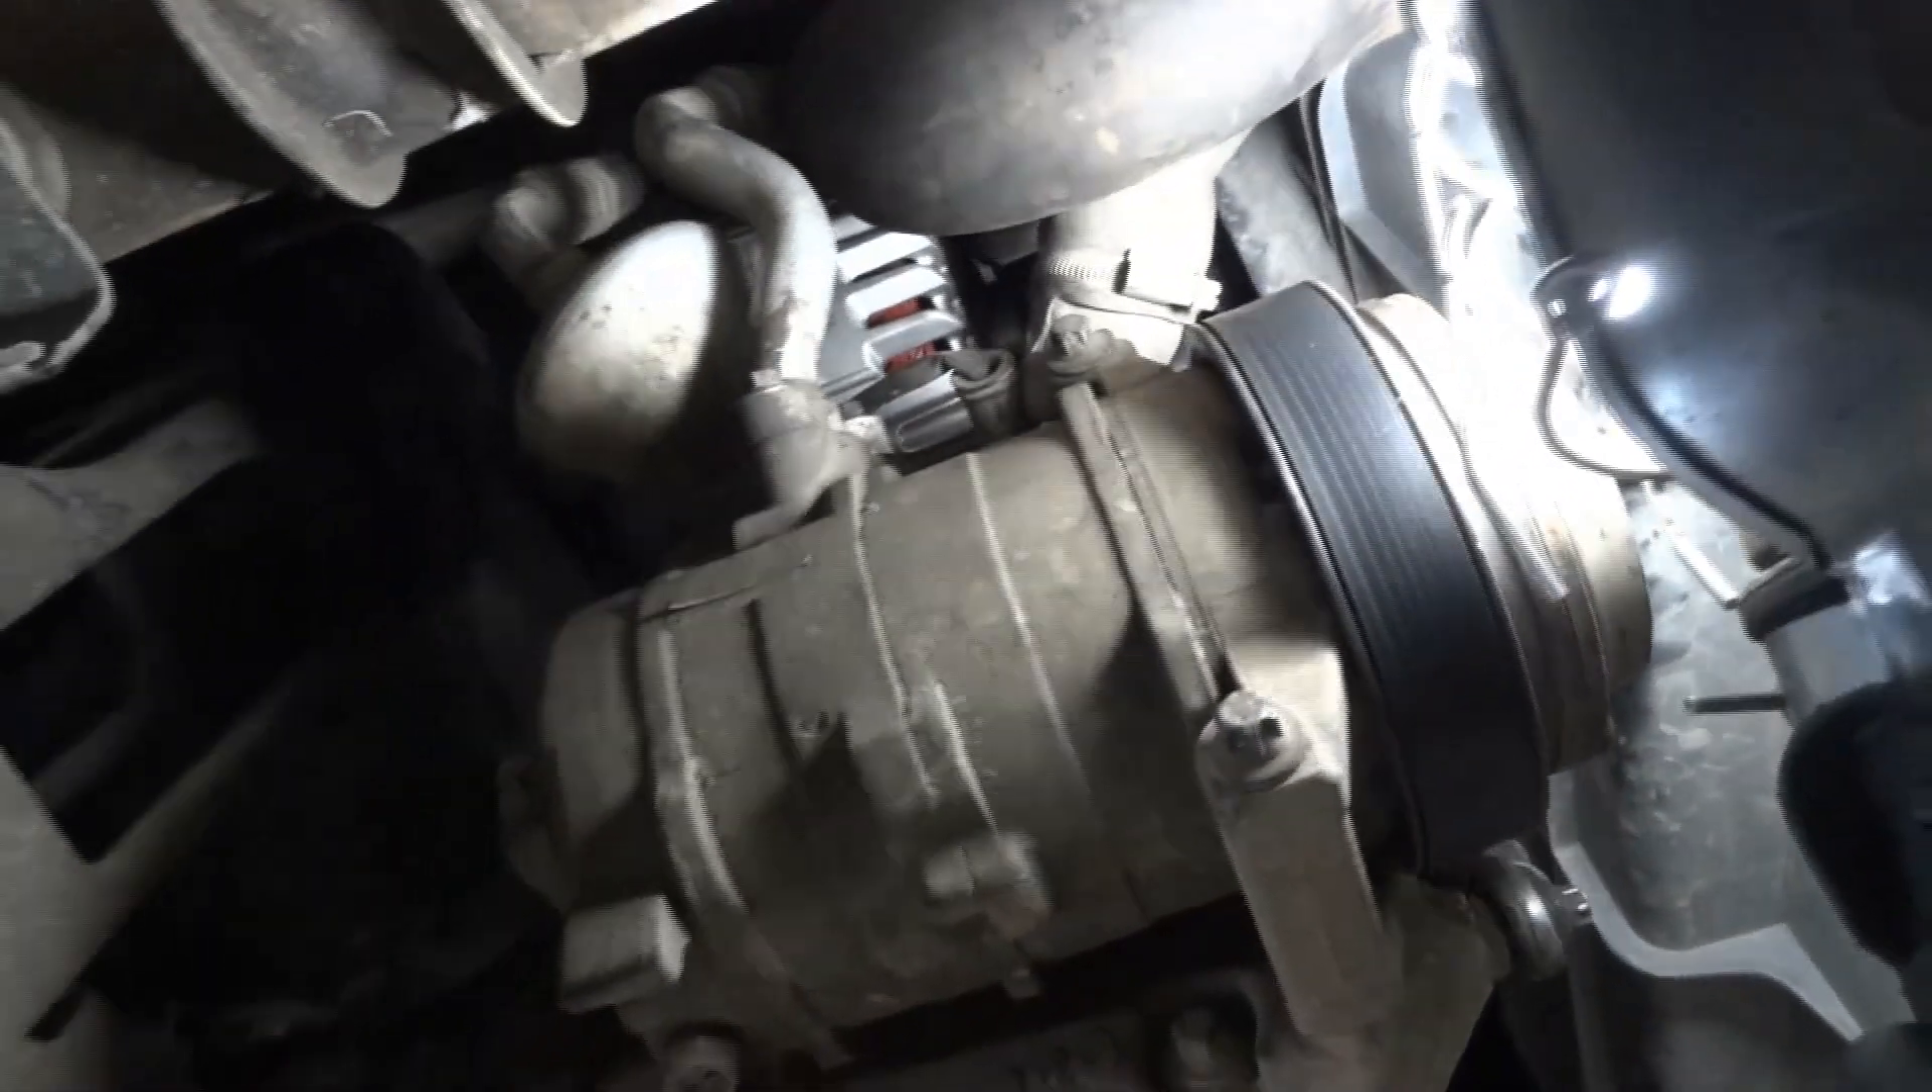So, the belts have been installed.